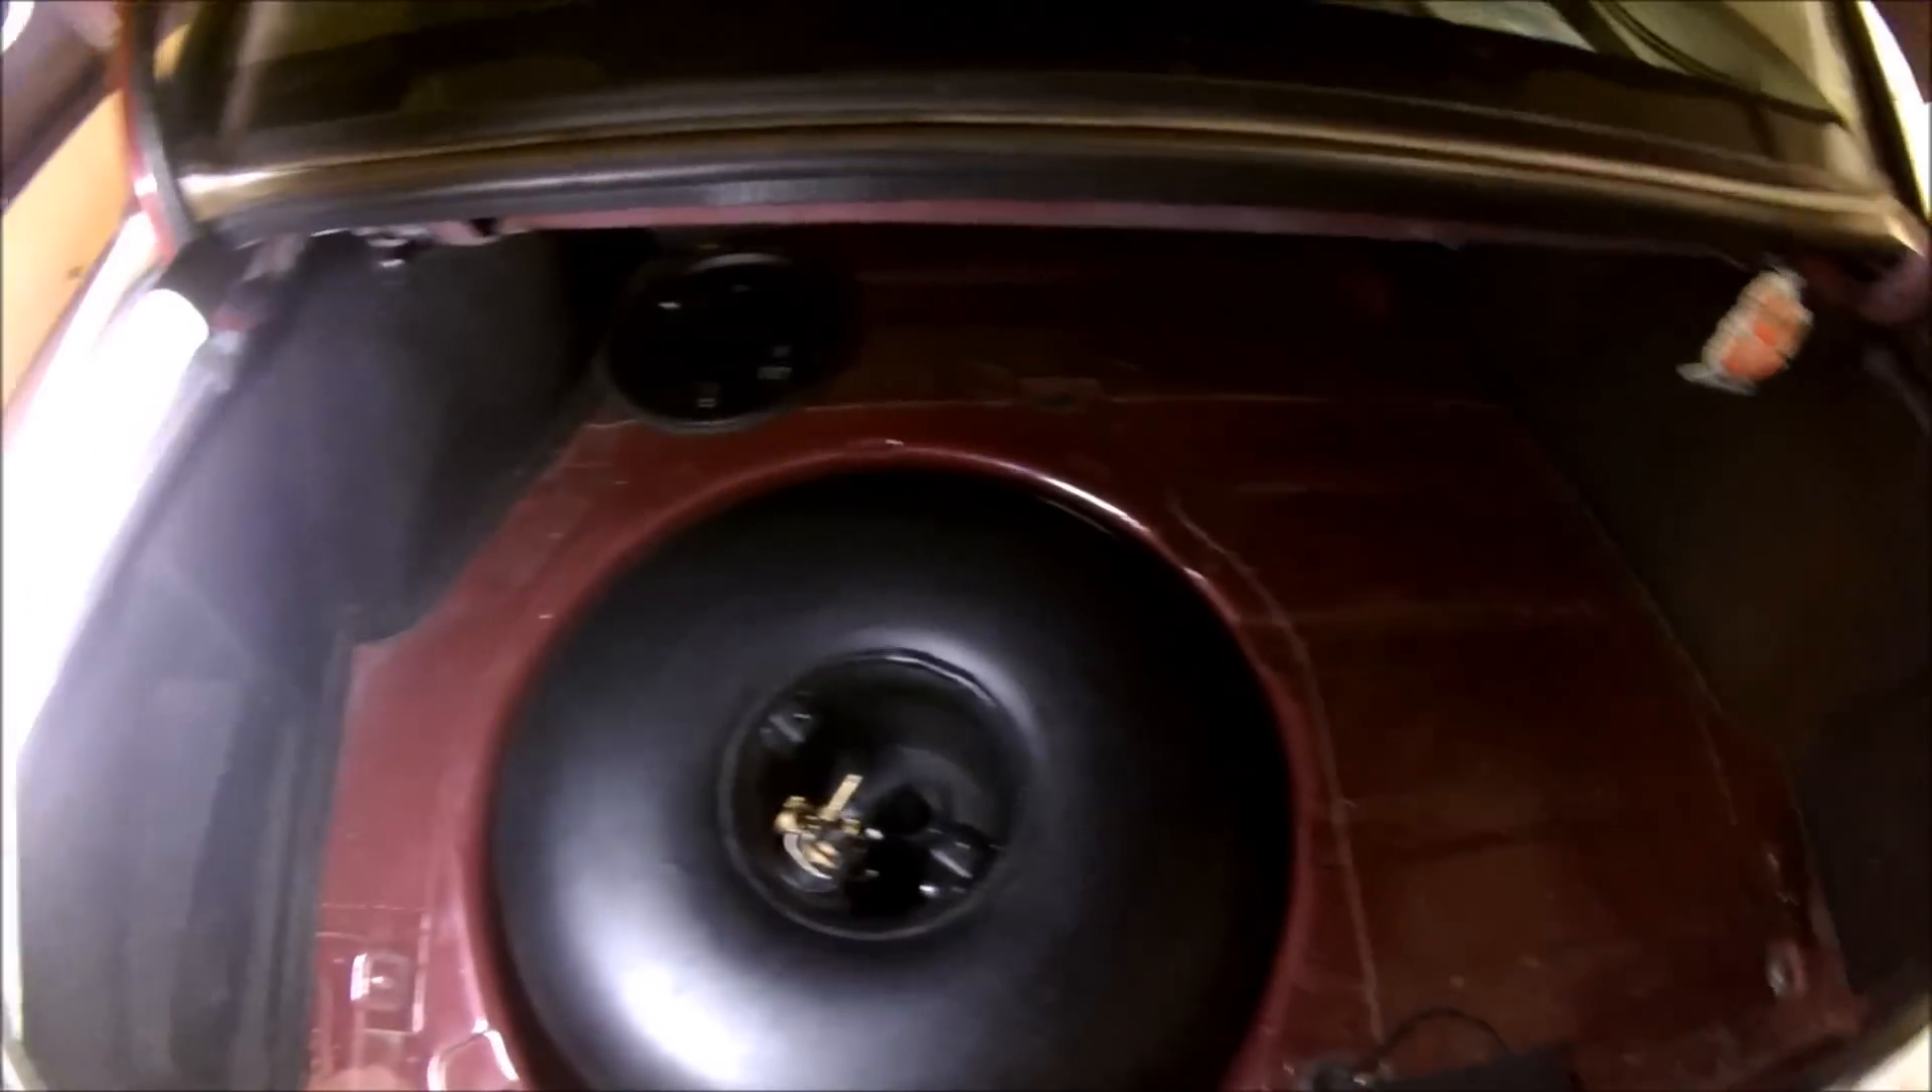Dzisiaj też już udało mi się włożyć butlę gazową.